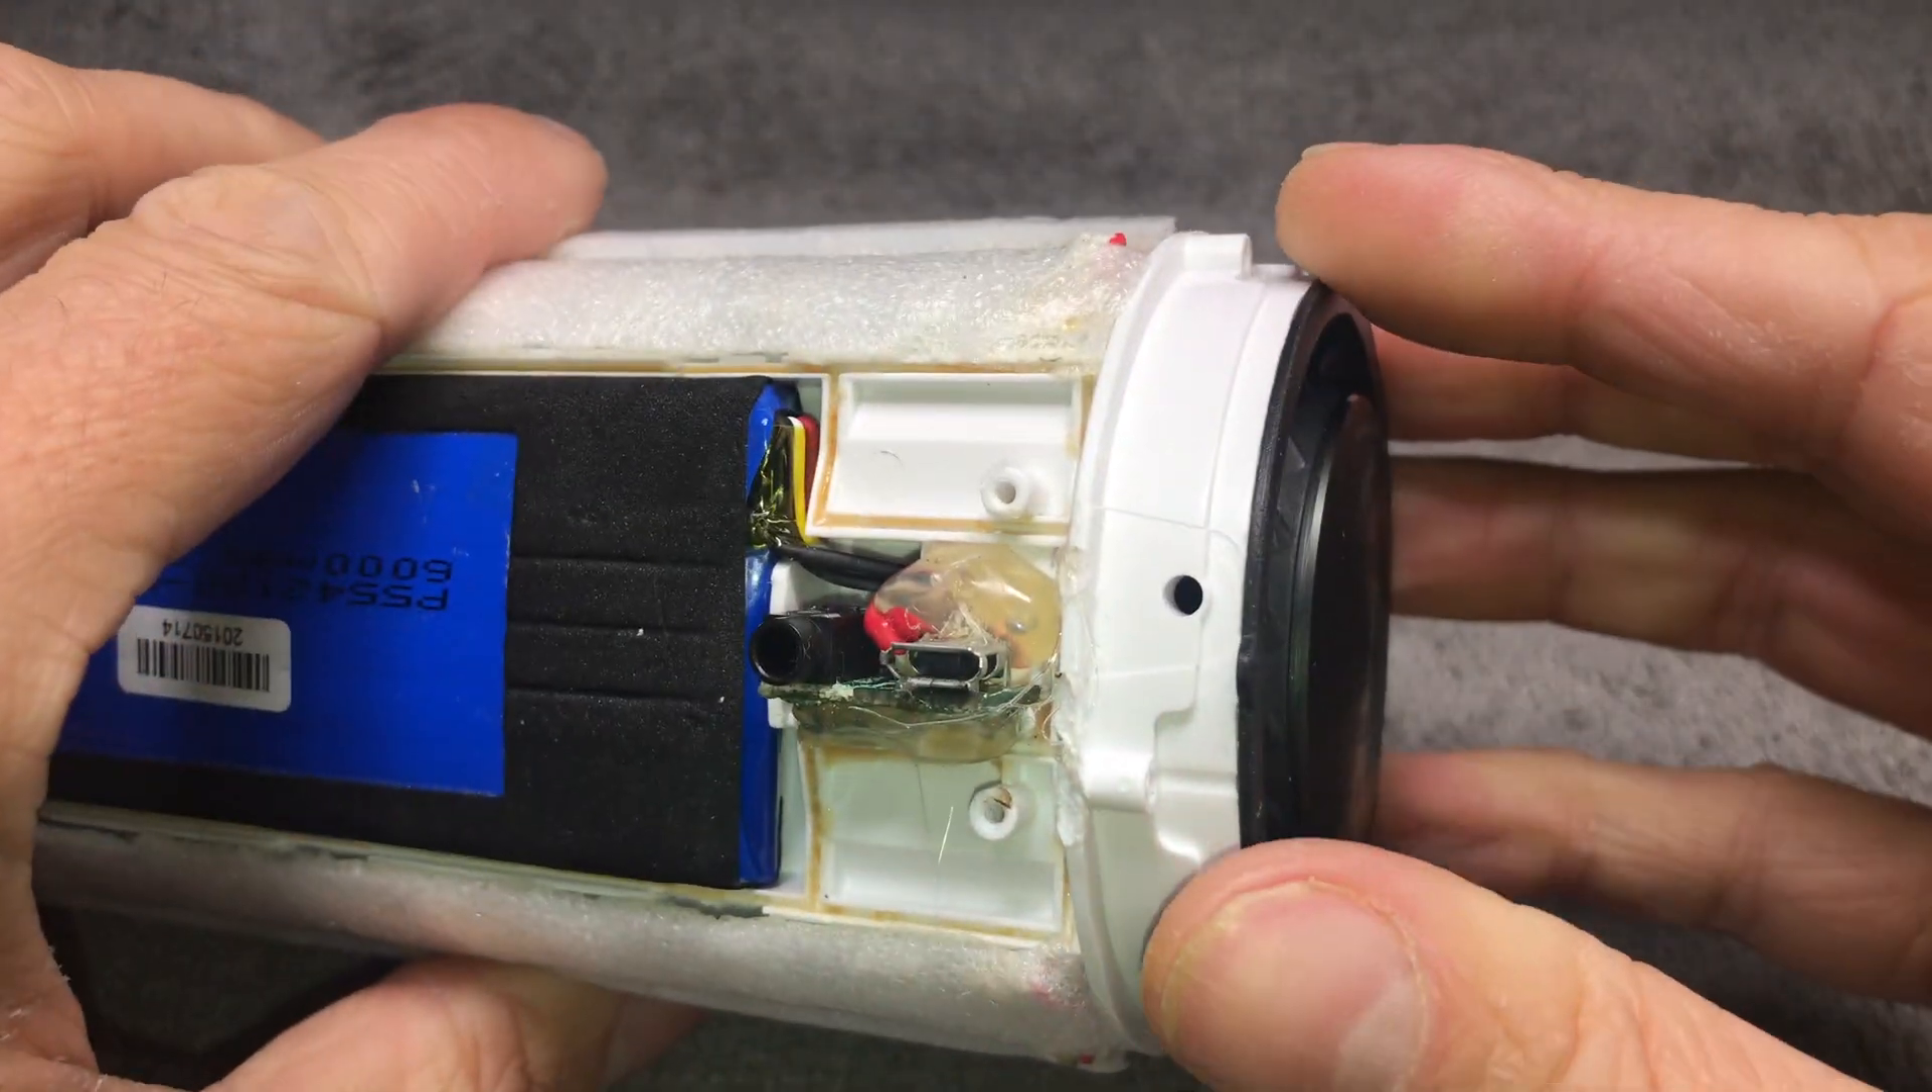And now we do have access here to the battery.